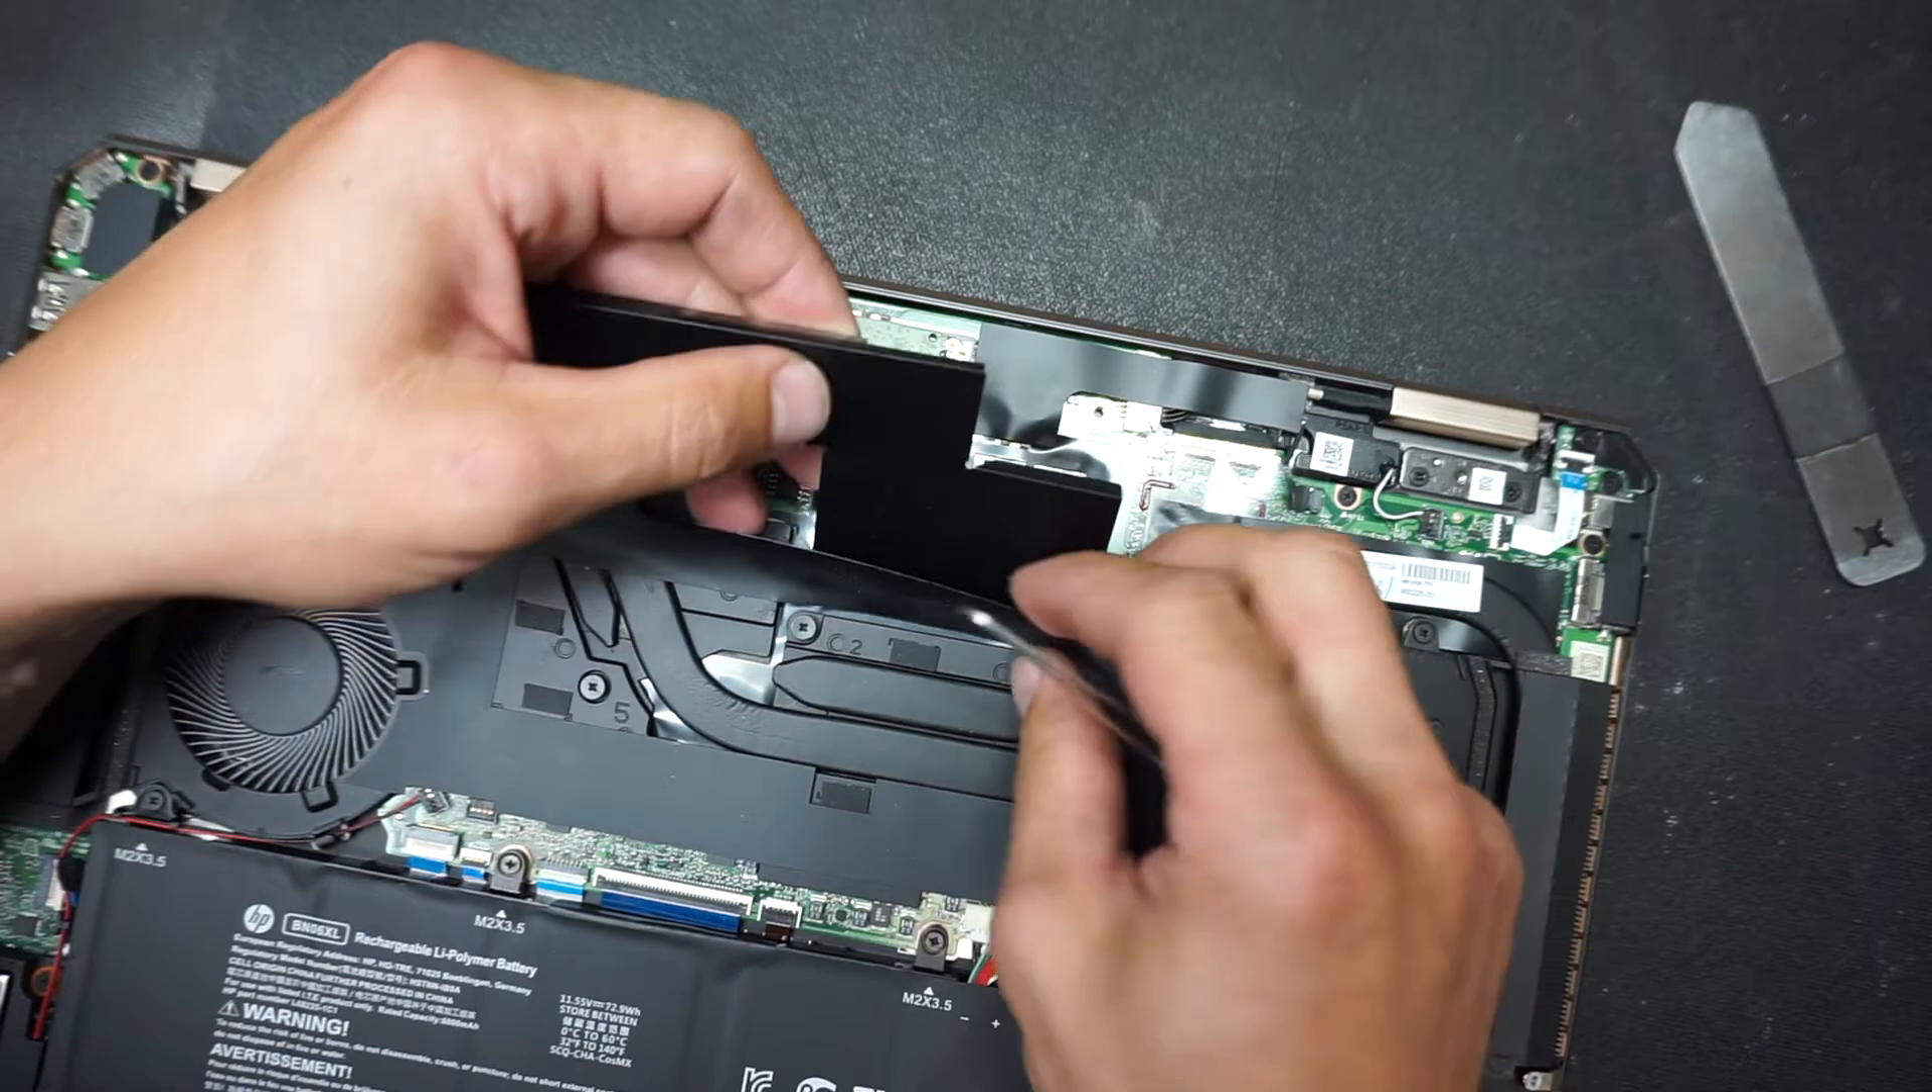So we removed this door it's not really a door but more like a shield.